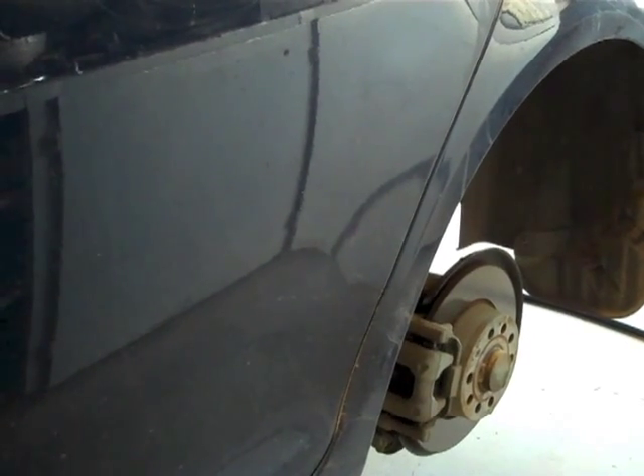I've removed the rear wheels and inside those rear wheel wells there's a sort of a, I don't know, sort of a rubber mat I suppose that's the inner fender or inner wheel well.